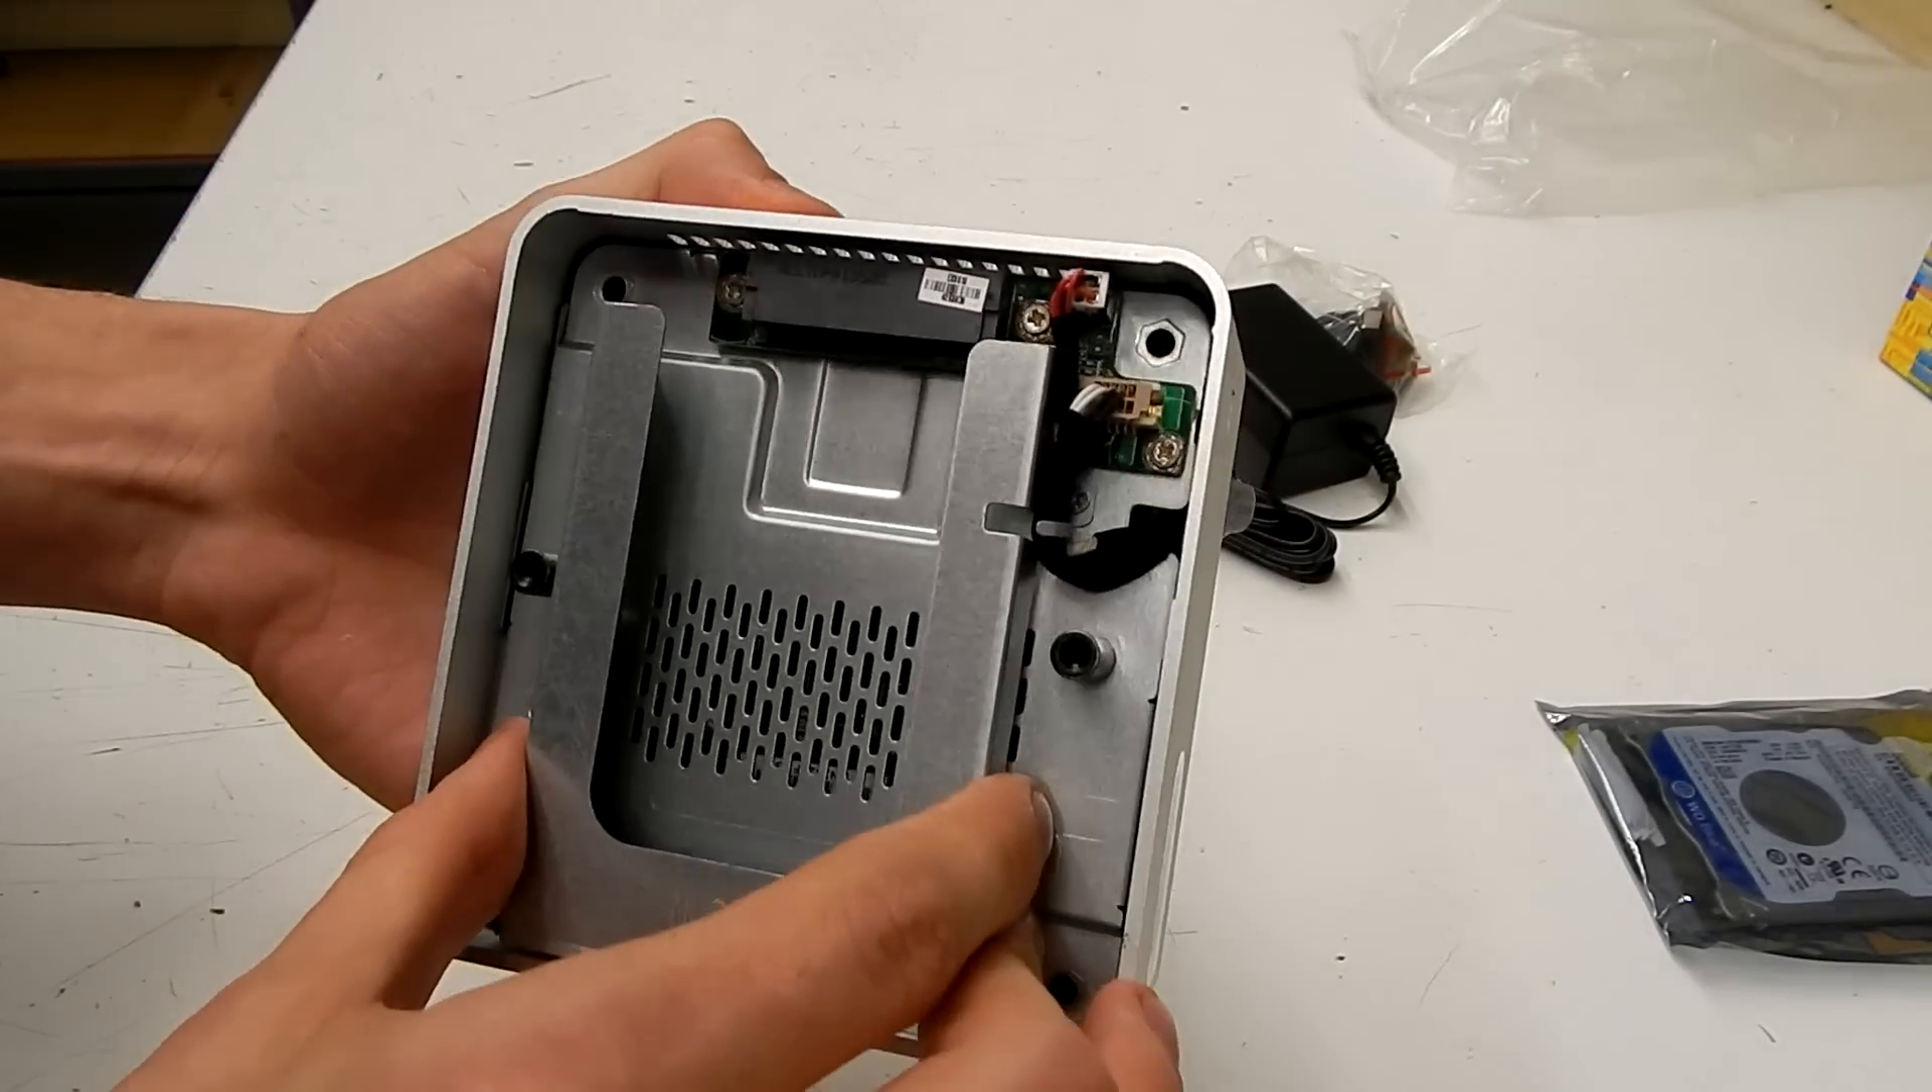The plate just comes right off, and there we have access to our hard drive bay.